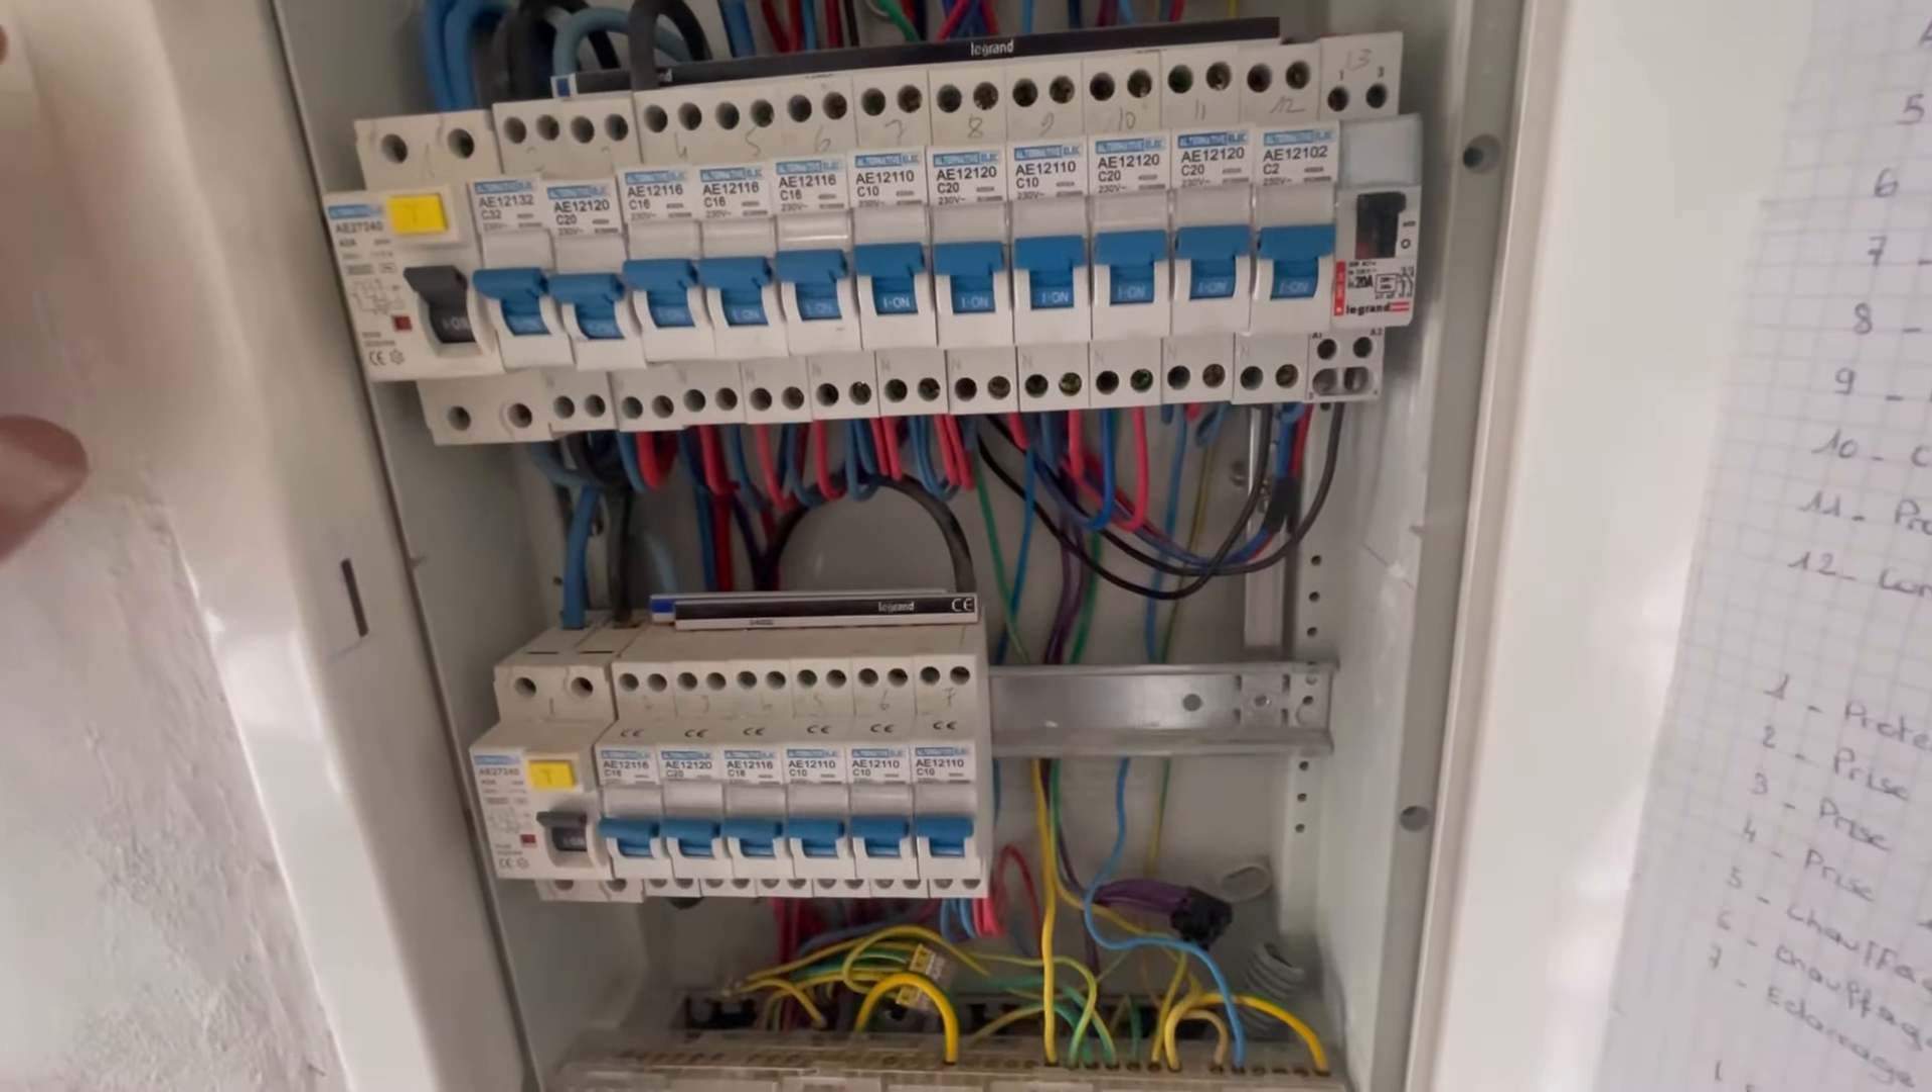On constate que tout le tableau électrique est monté pas de difficulté et ça tient.